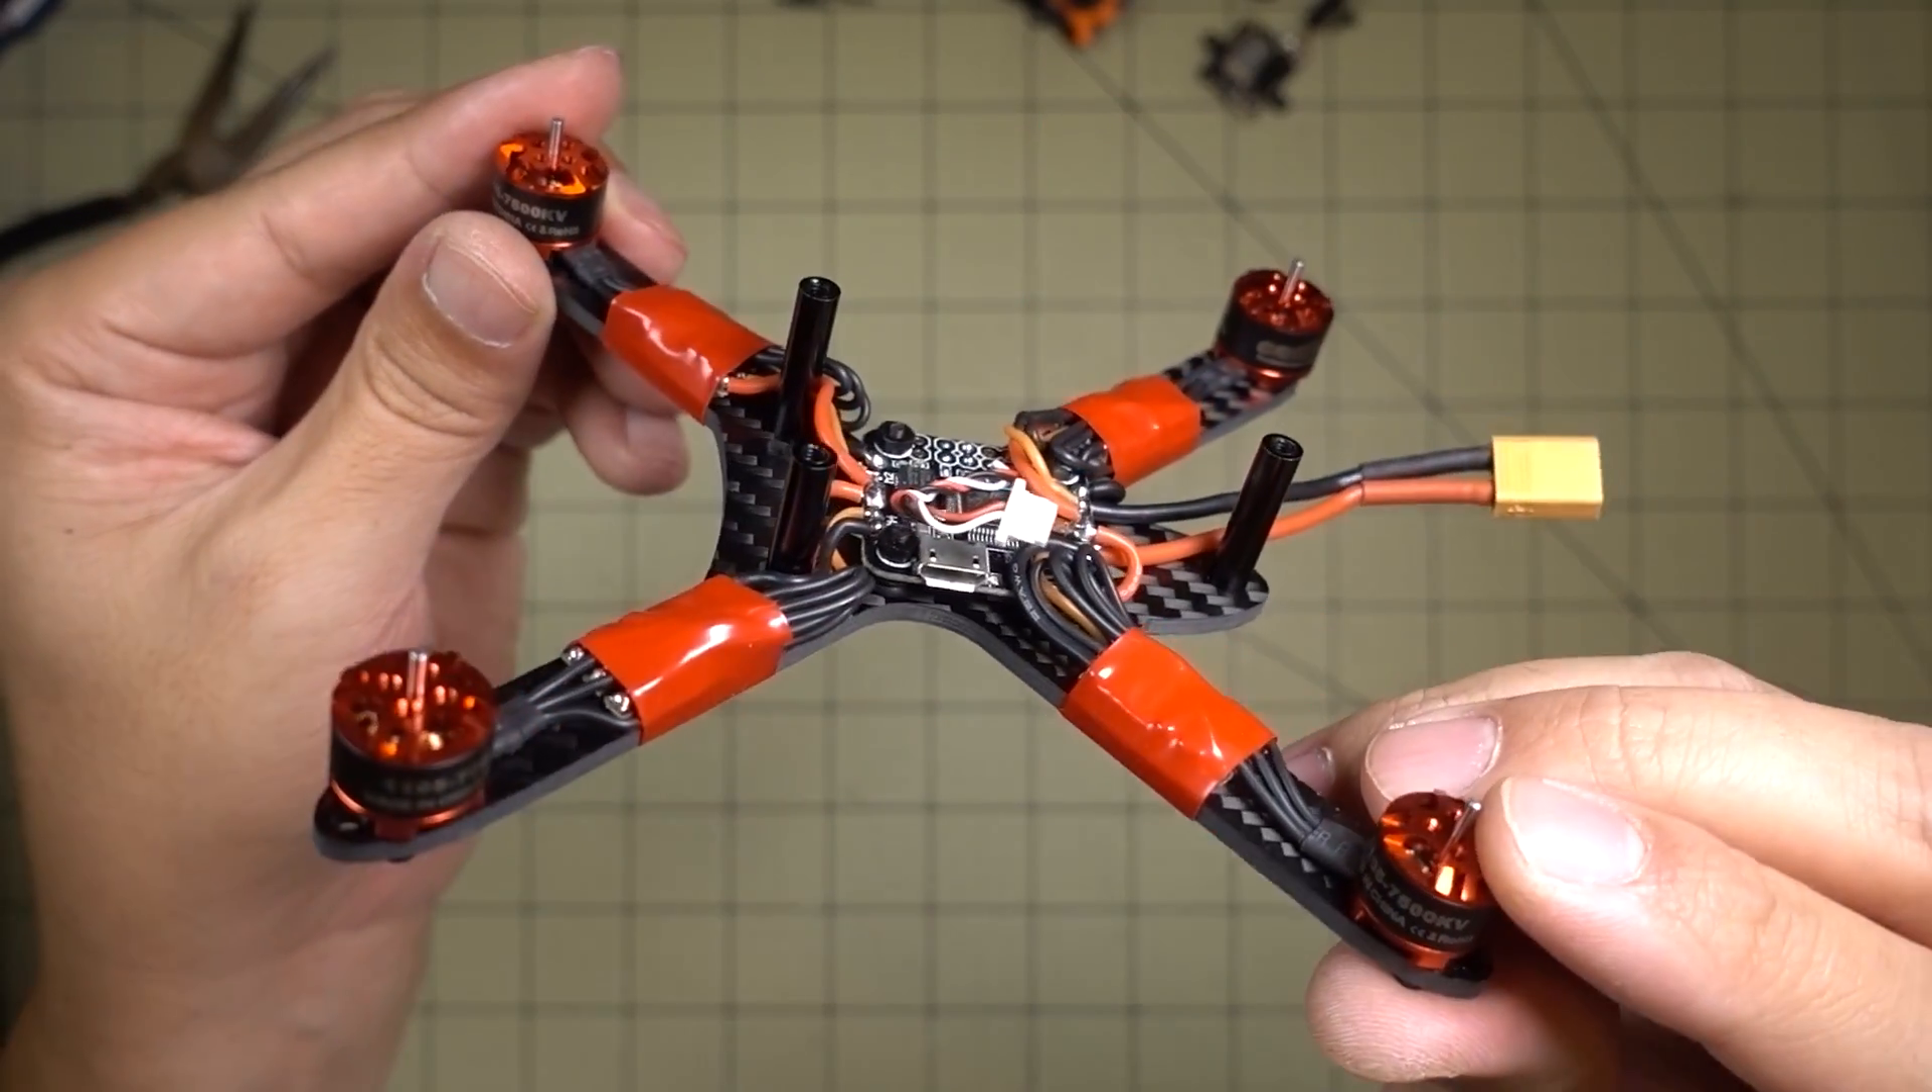Okay so here's what it looks like with the motors mounted. No soft mounting on the motors.